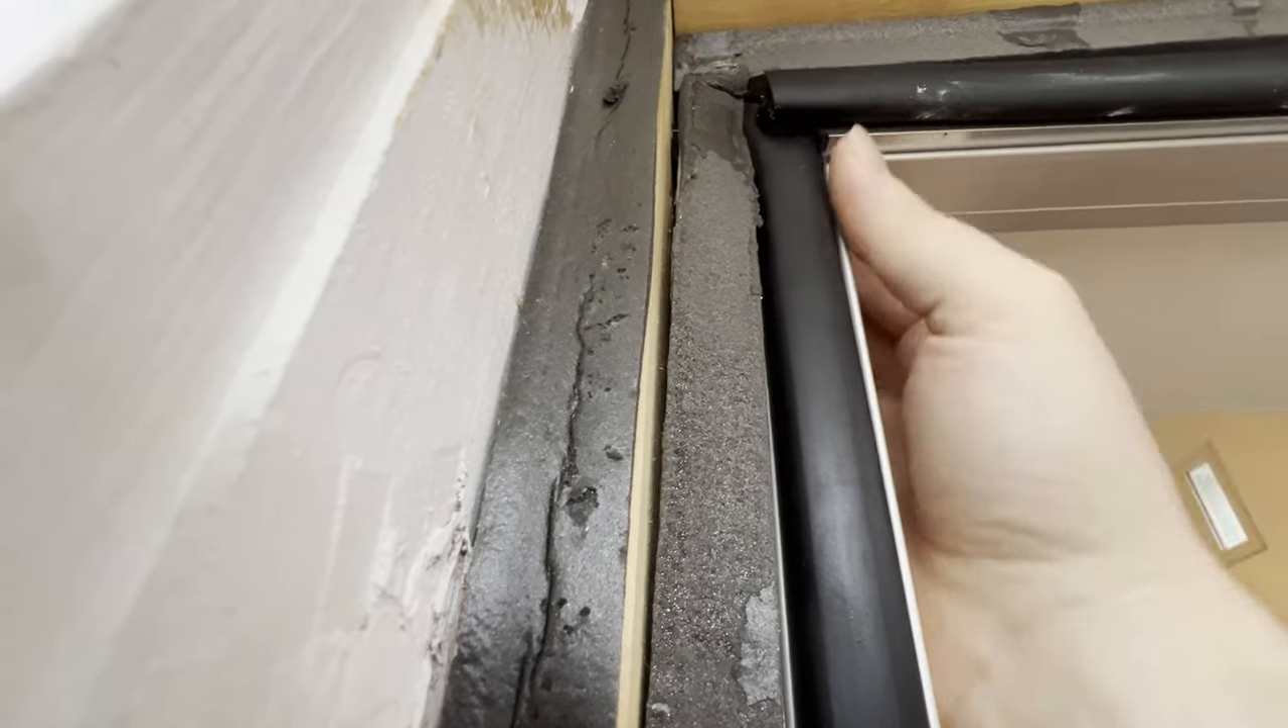The top piece kind of overlaps the bottom piece. So there's no air gap there.